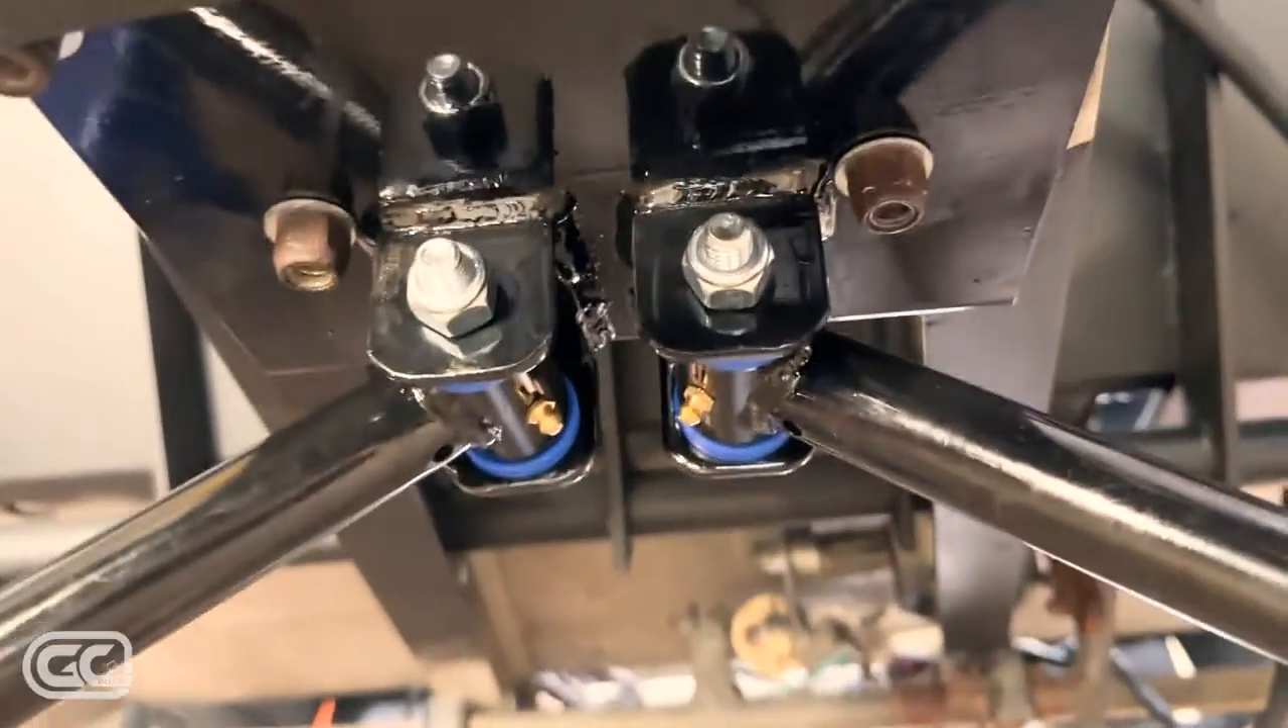Got my bolts all the way through.